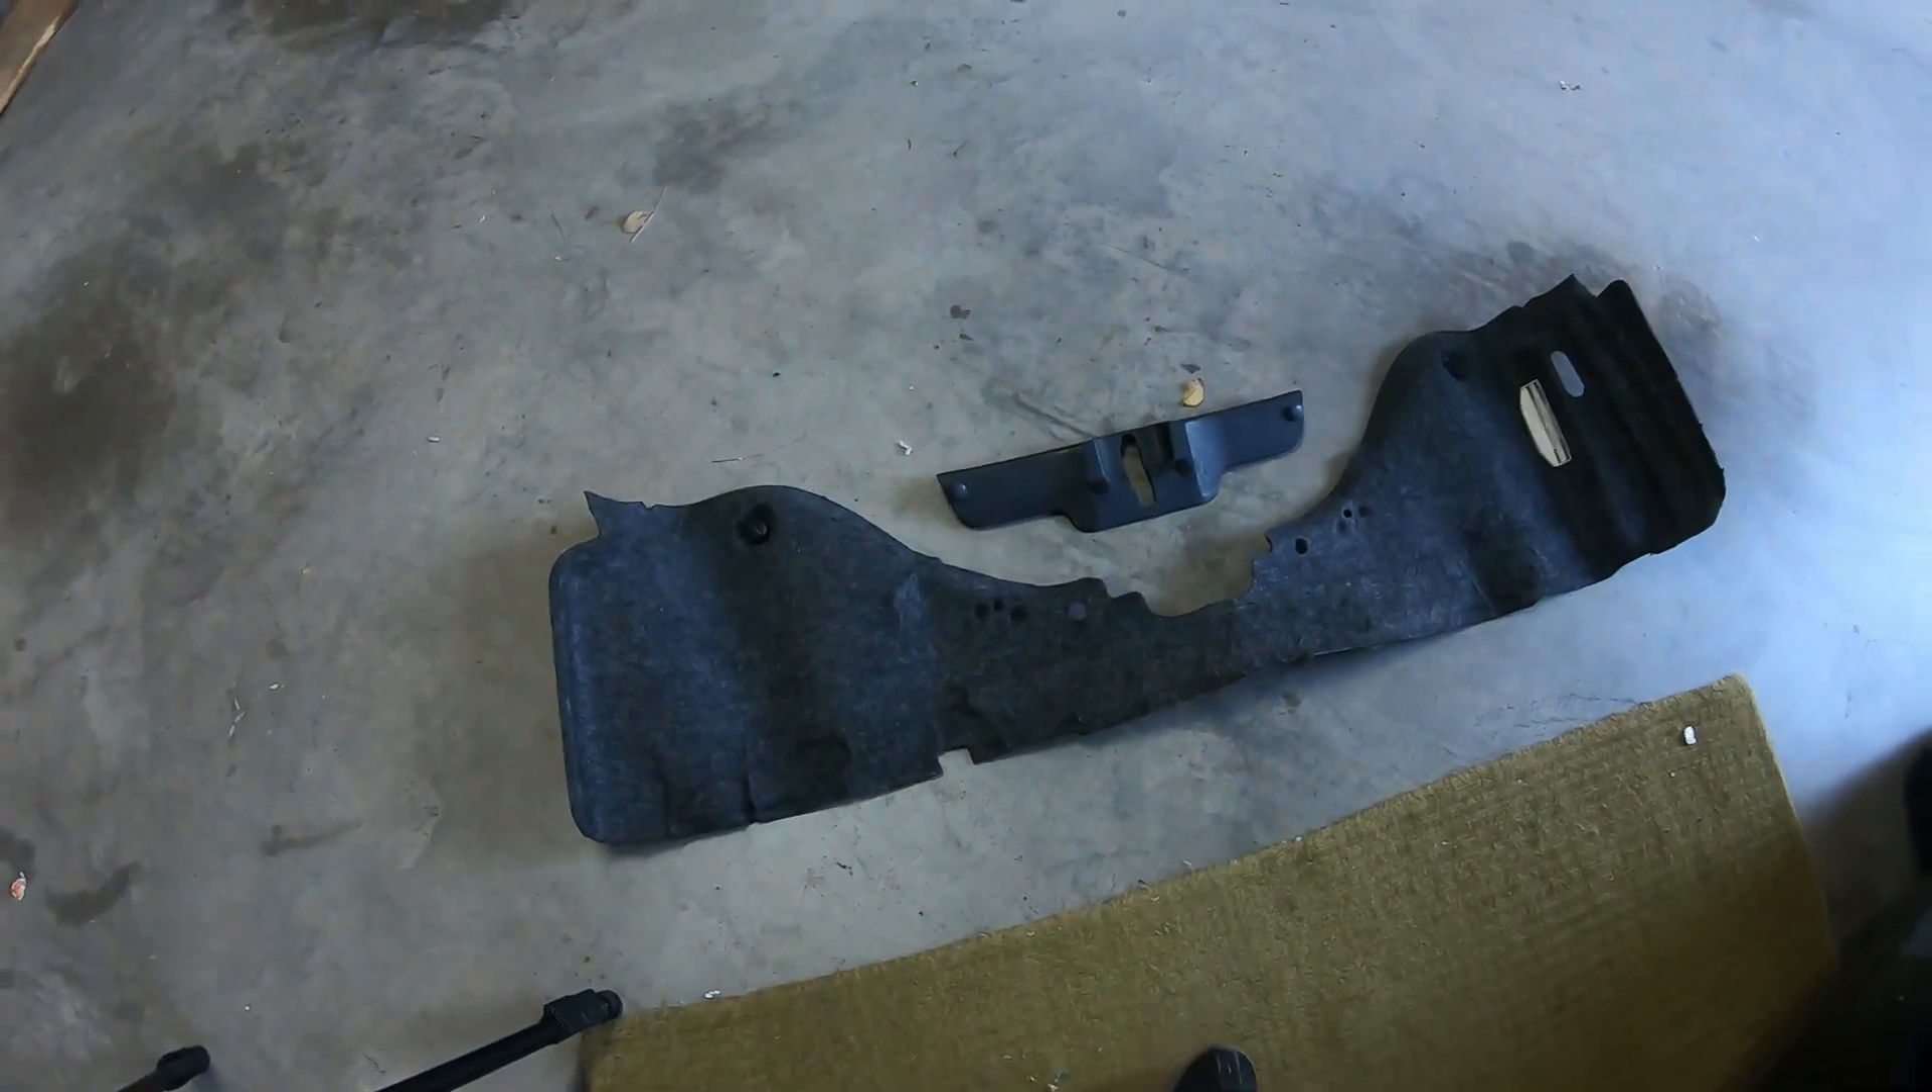So, we removed this piece right here, the trim piece, and this bottom piece that's on the trunk.